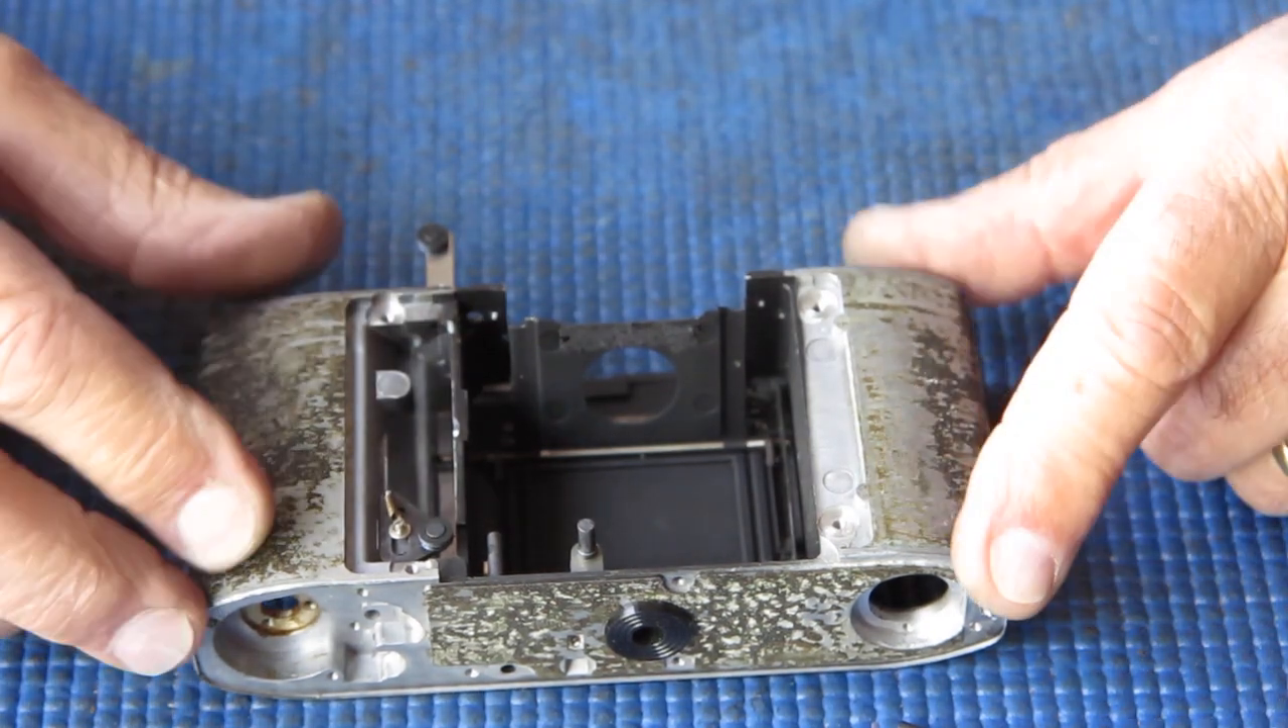So our camera body here now is empty.